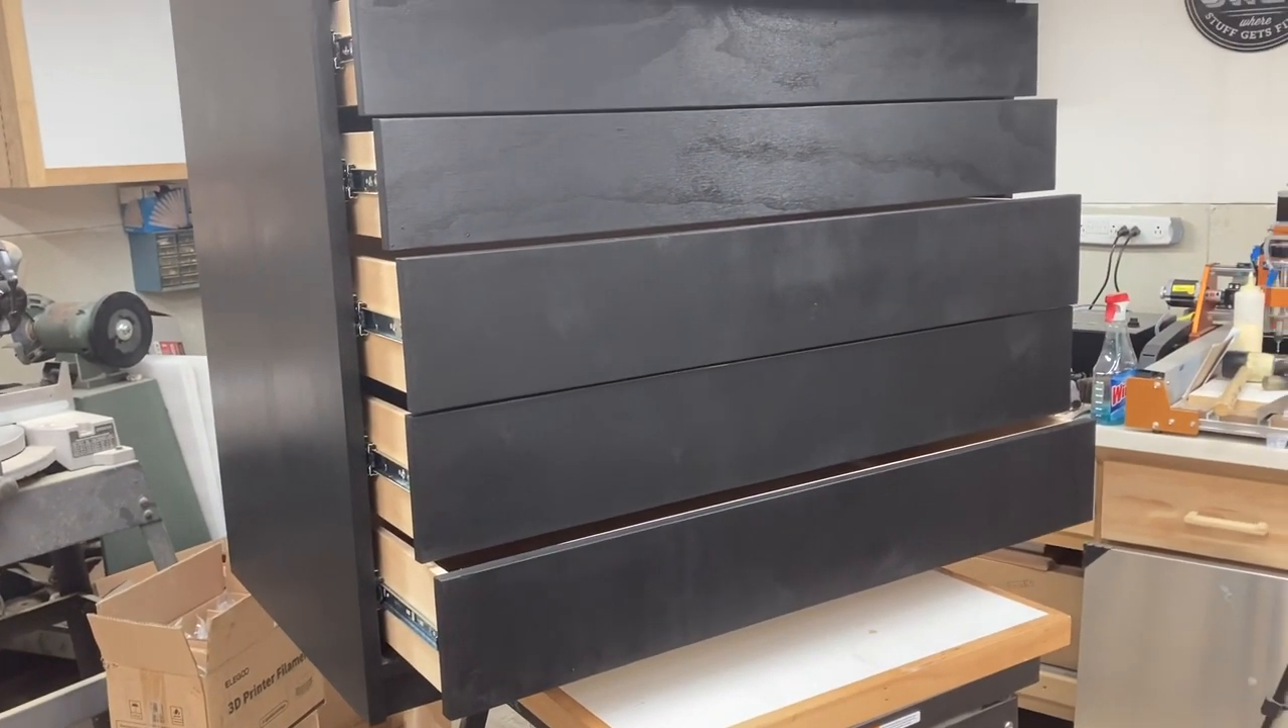And after just a few minutes, I have all of these drawer fronts installed.